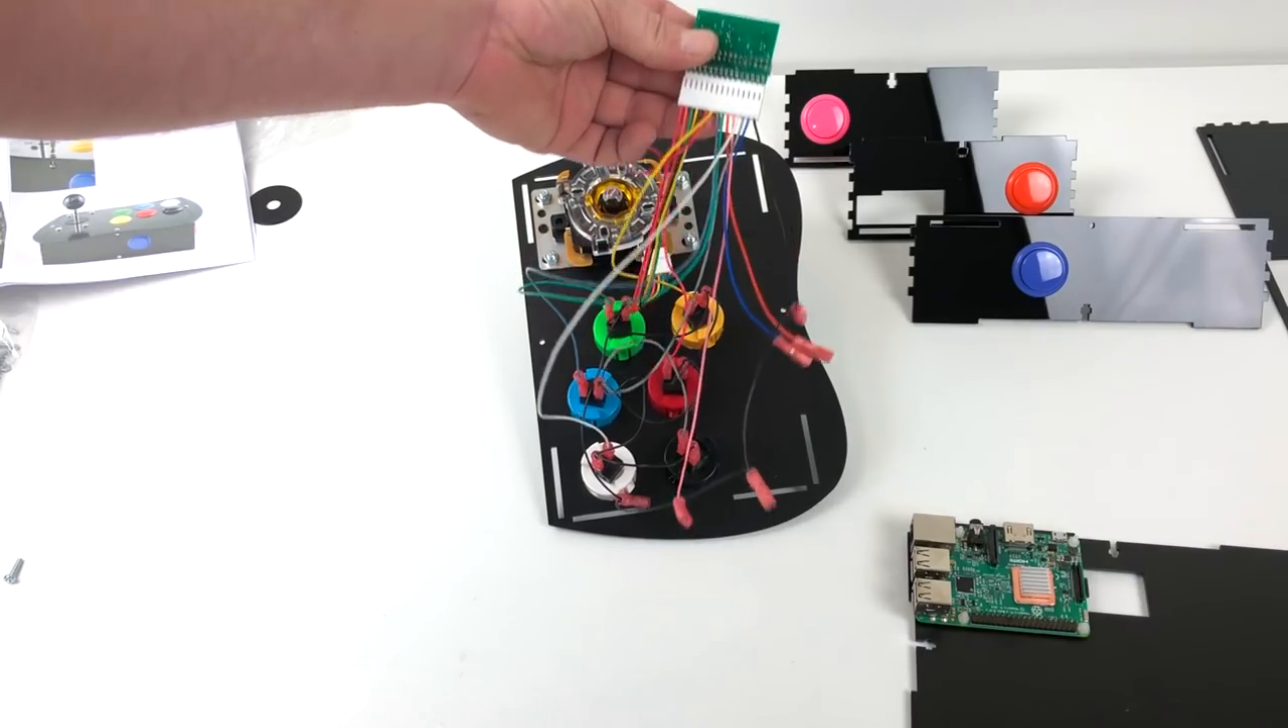And there we have it. We have the top six buttons wired up plus the joystick.